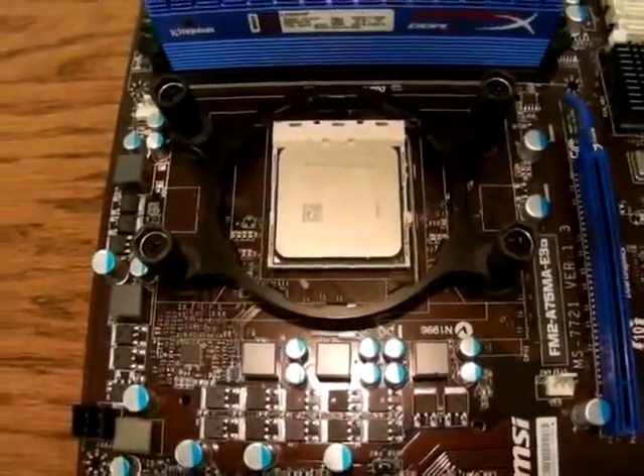Okay I've now cleaned off the old CPU paste and you can see the bracket fits perfectly in for this FM2 build.